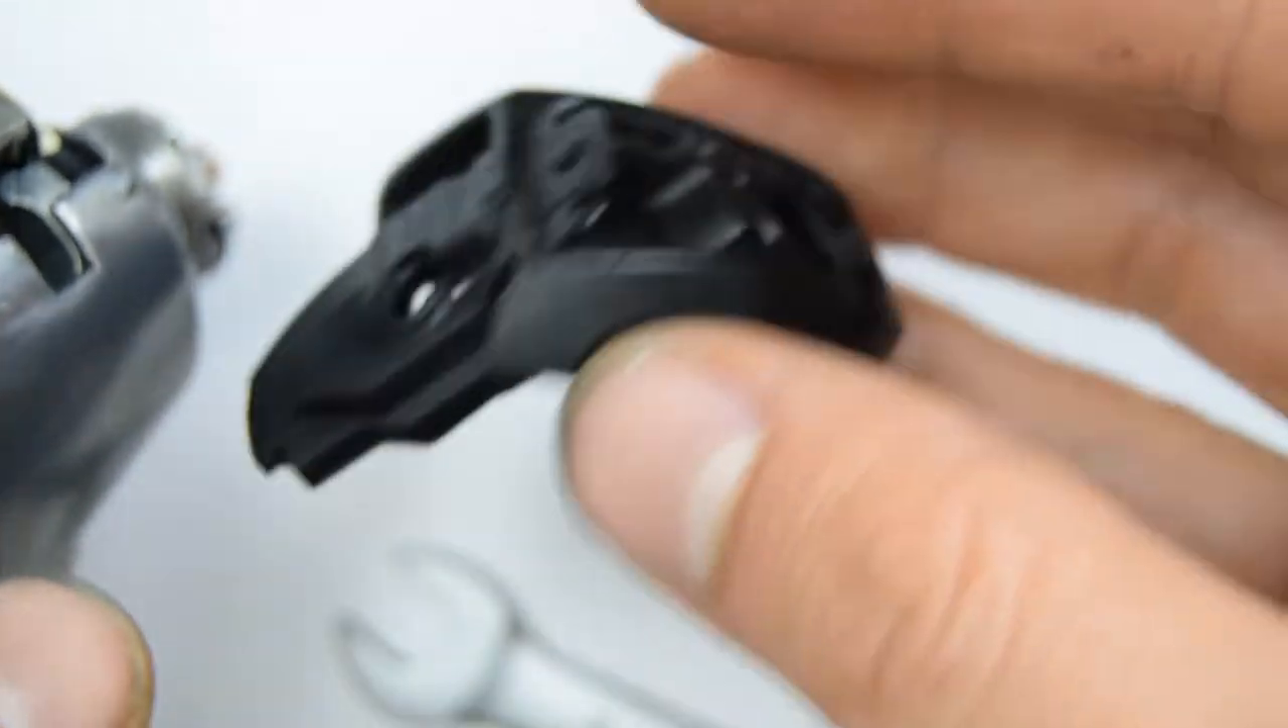So there you go we've taken off the first cover.